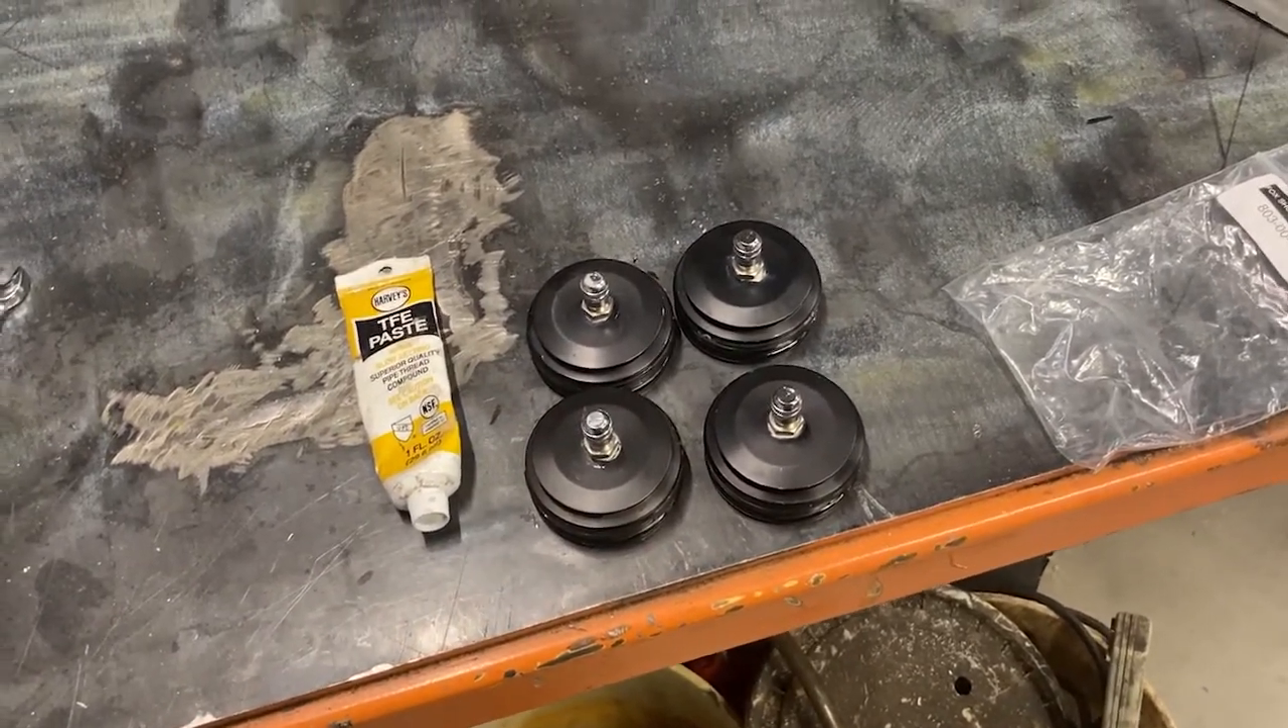All right, I used some Teflon paste and got all the Schraders installed on the old end caps.